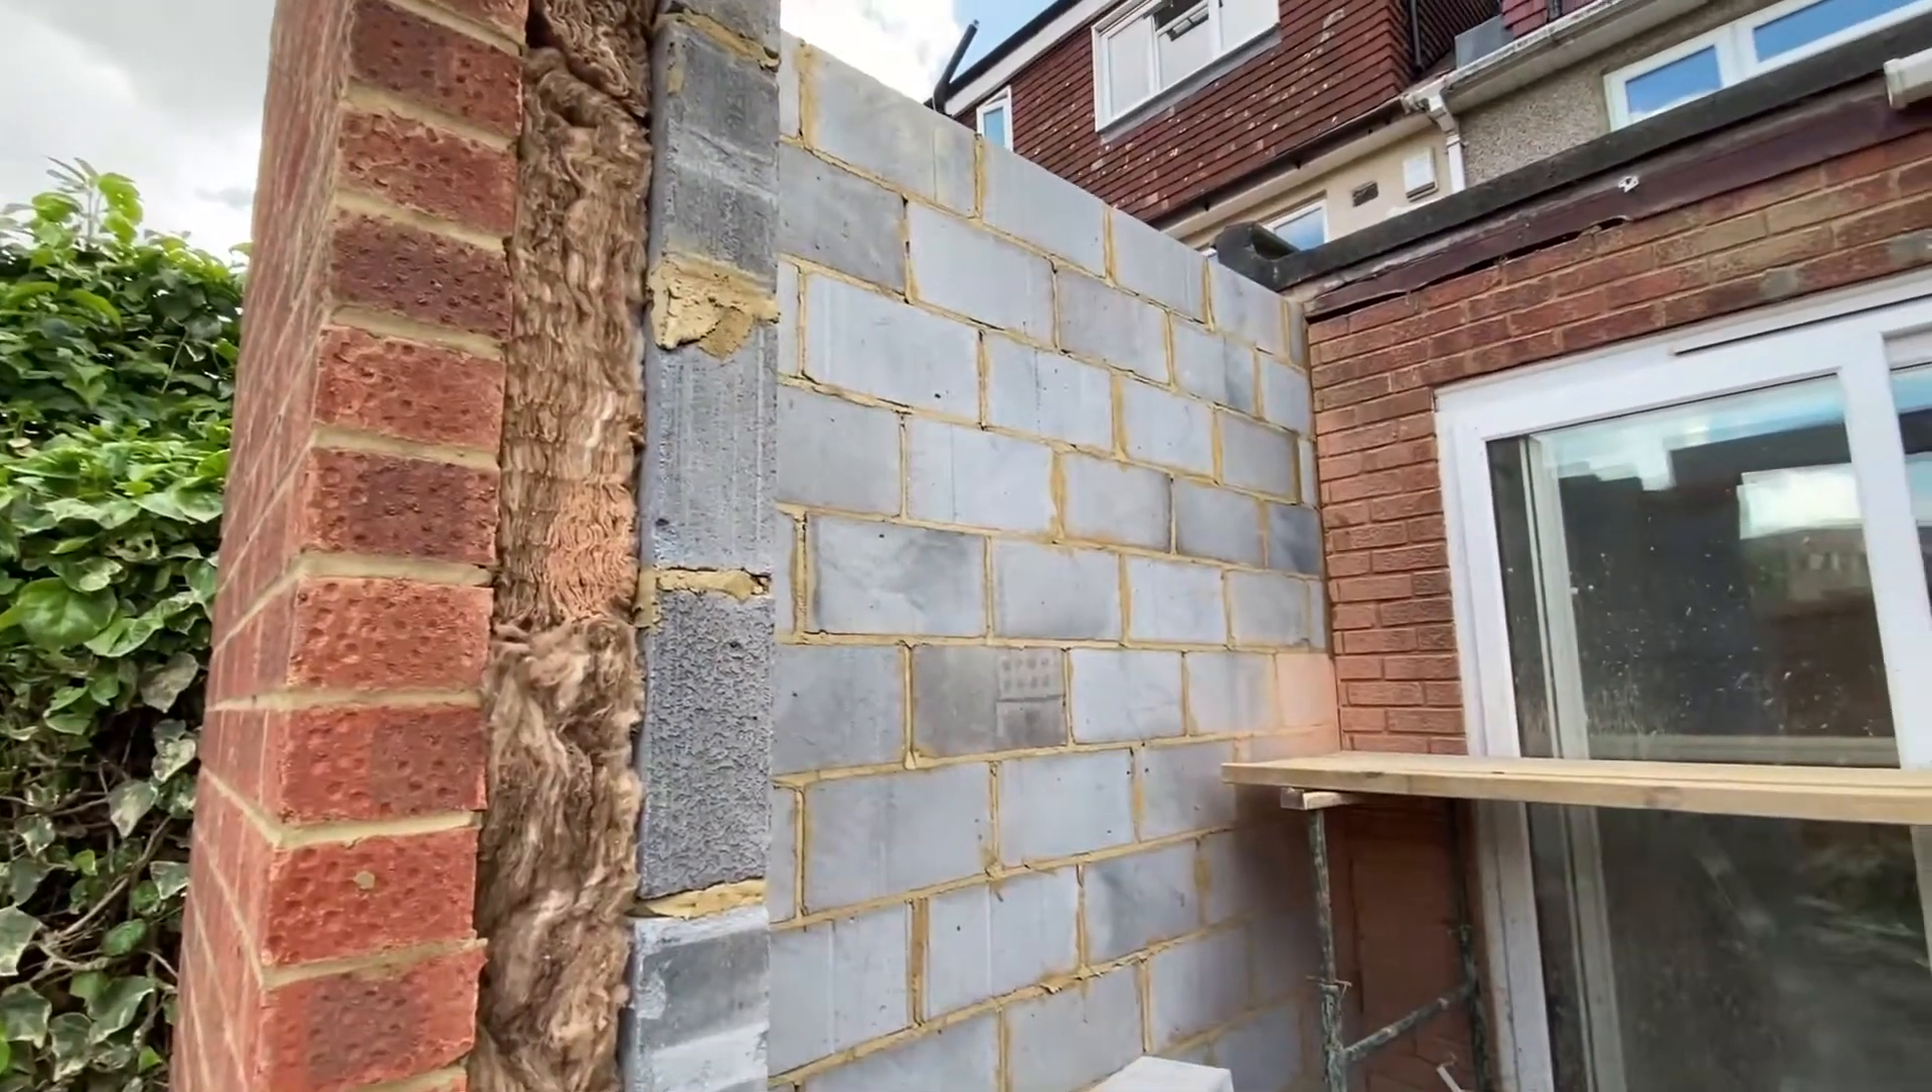We put block work on the inside and as you can see we've got insulation between the block work and the brick work.